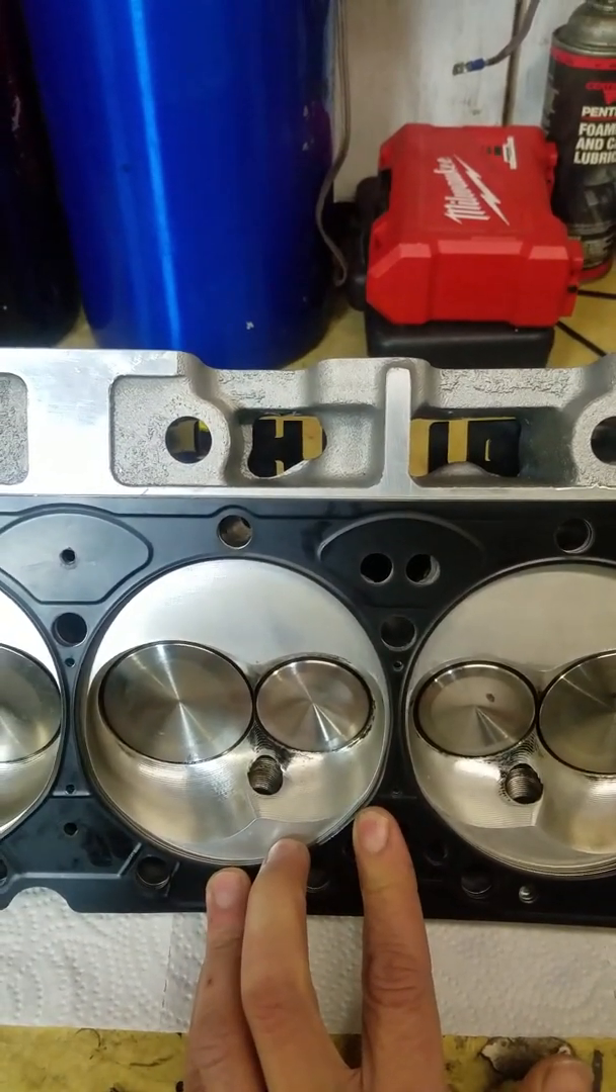You can see this gasket gets real close, but it's perfect. It's not in the chamber at all. Same thing on this side. It's close, but not in the chamber at all.